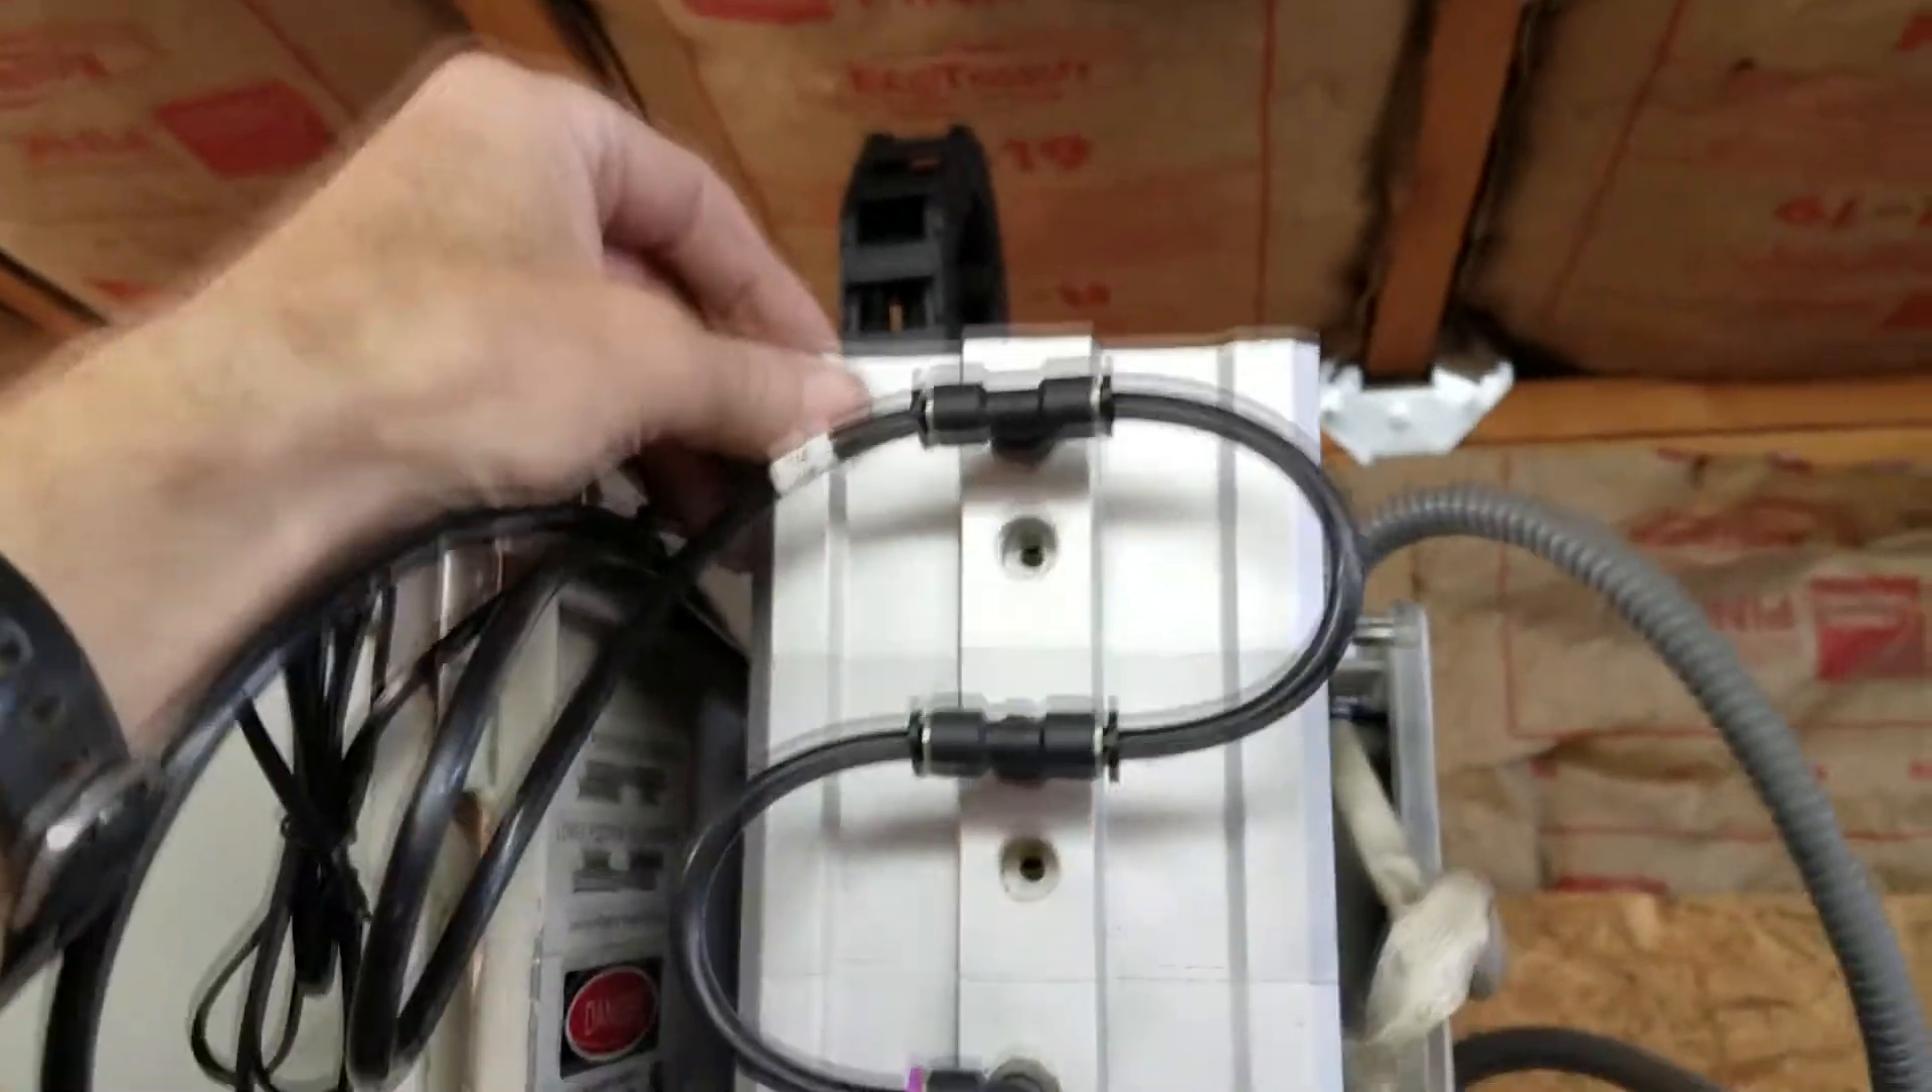So, I went and, uh, hooked up the hoses, the top and the bottom.